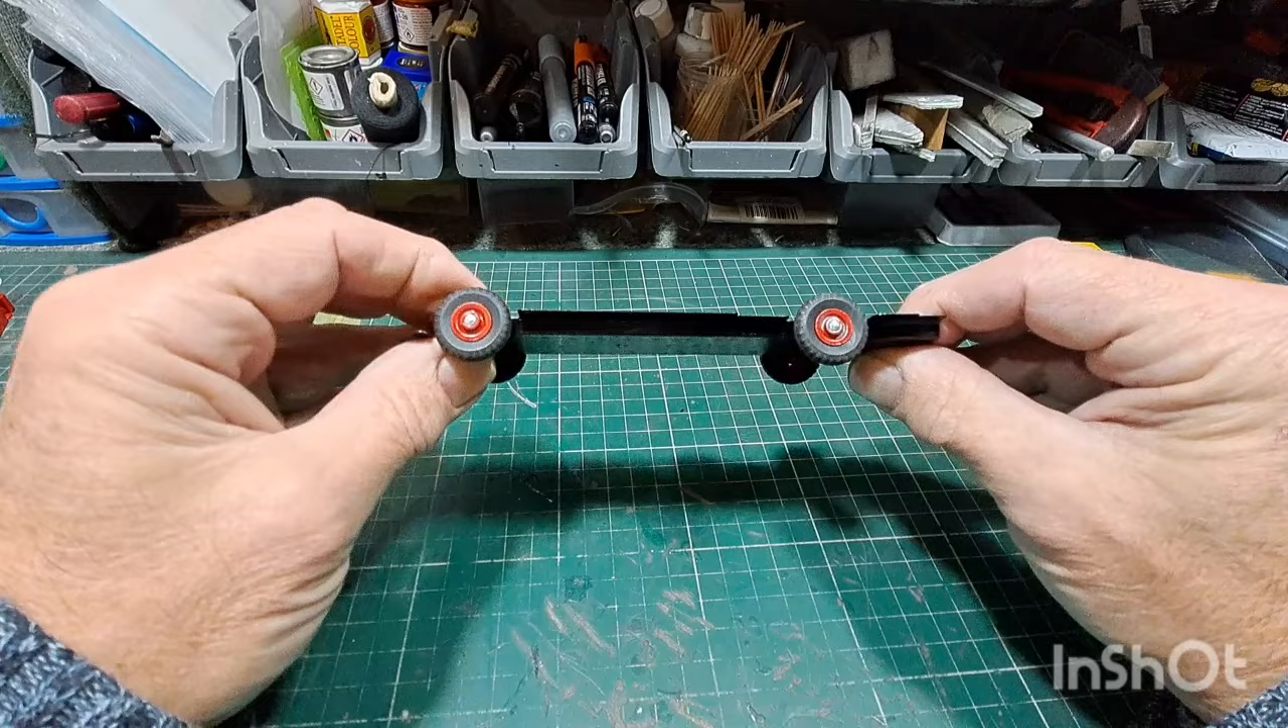Base is all done. I've got the axles back in.